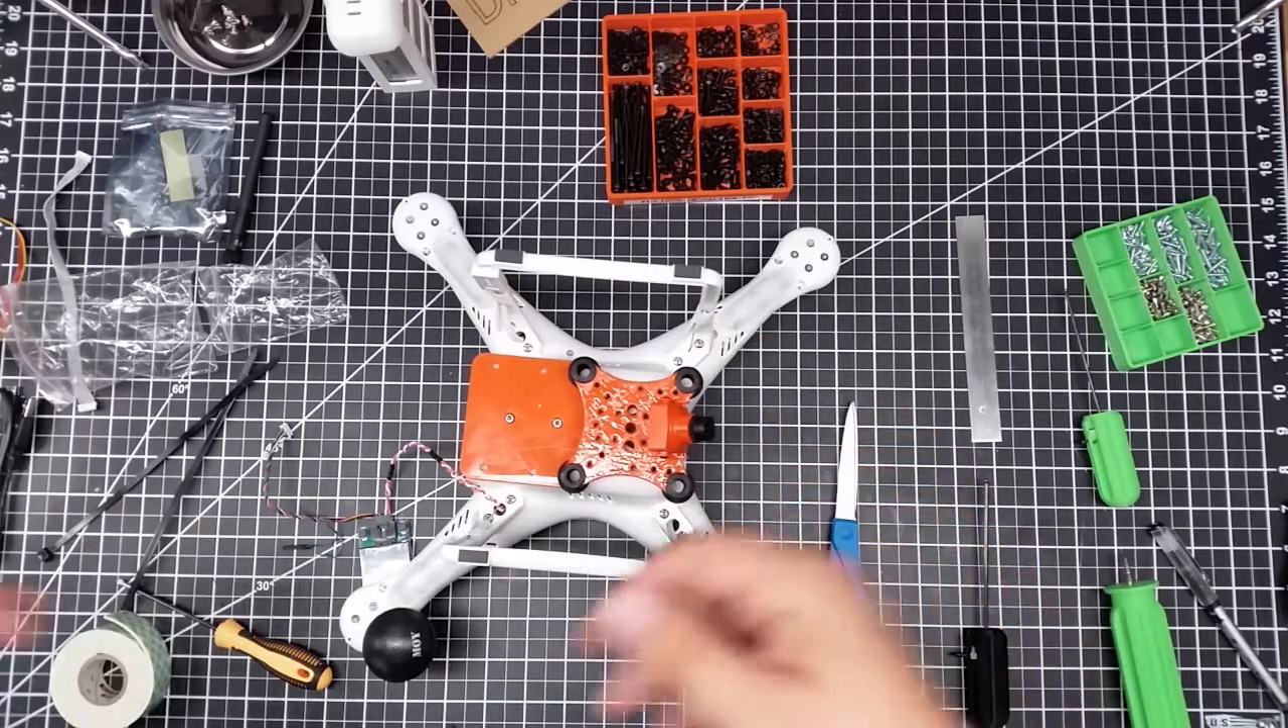We got the black vibration mounts in there.